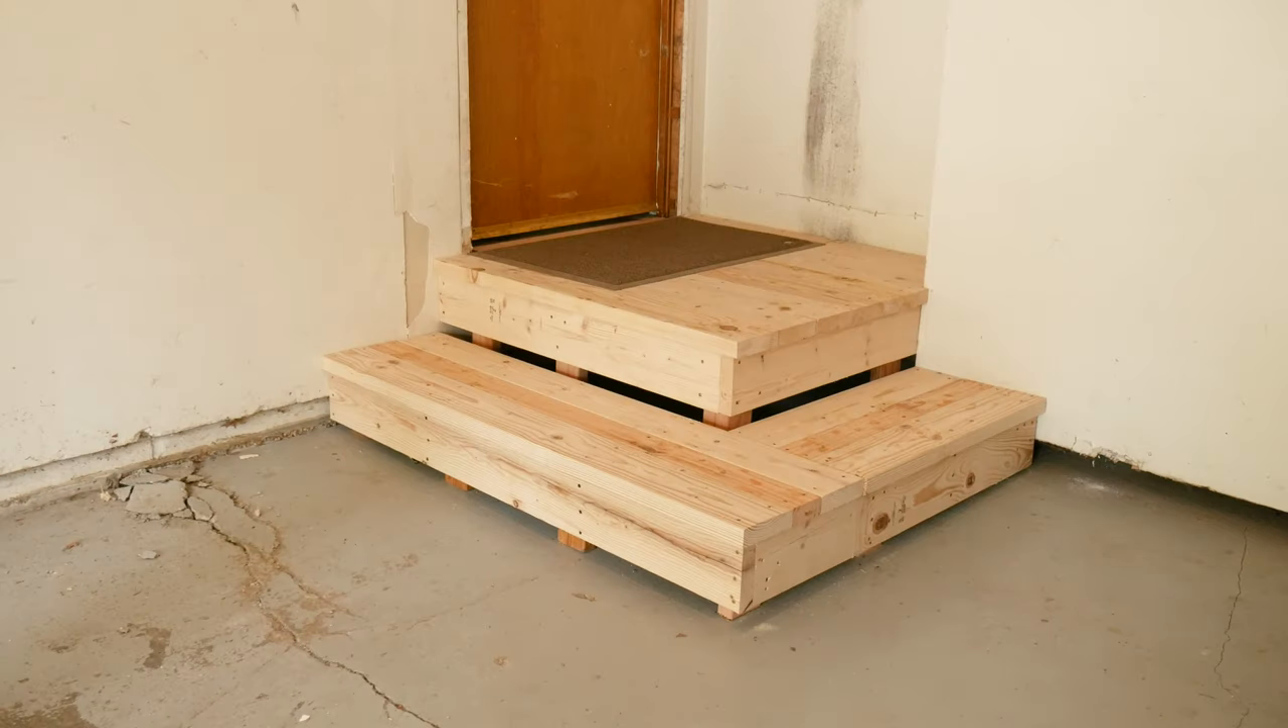The landing is complete and another workspace improvement project is in the books.